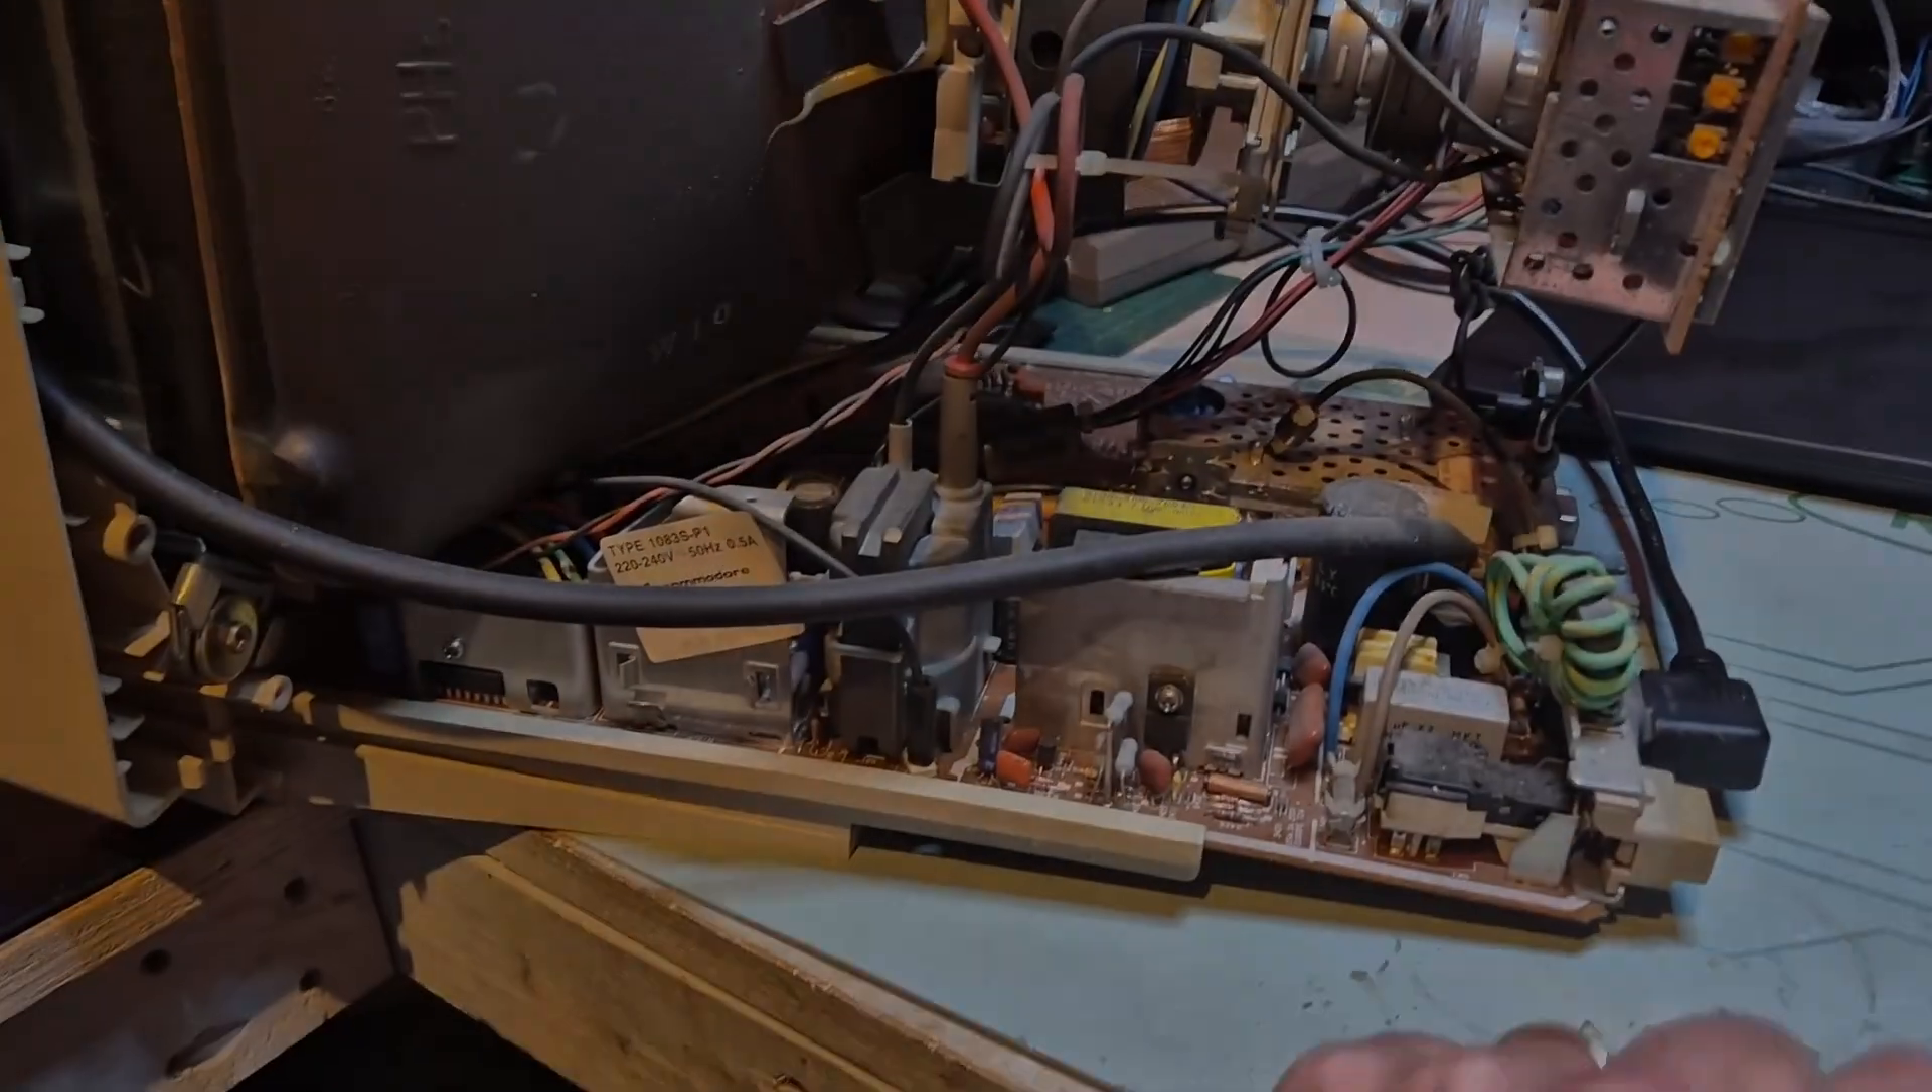All right, so we got the case off.